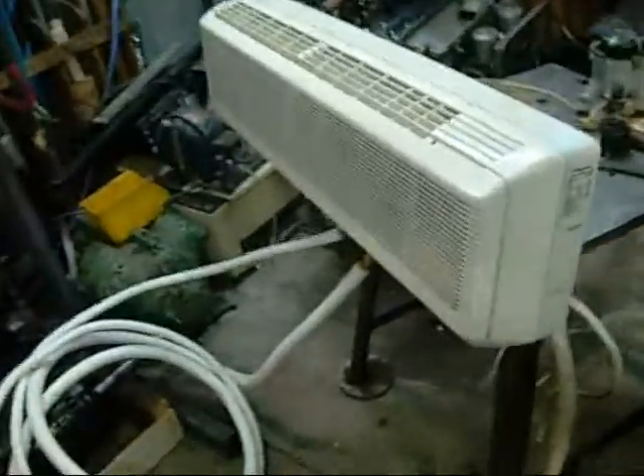Alright, the lines and everything are done I've got the unit mounted on the test table.